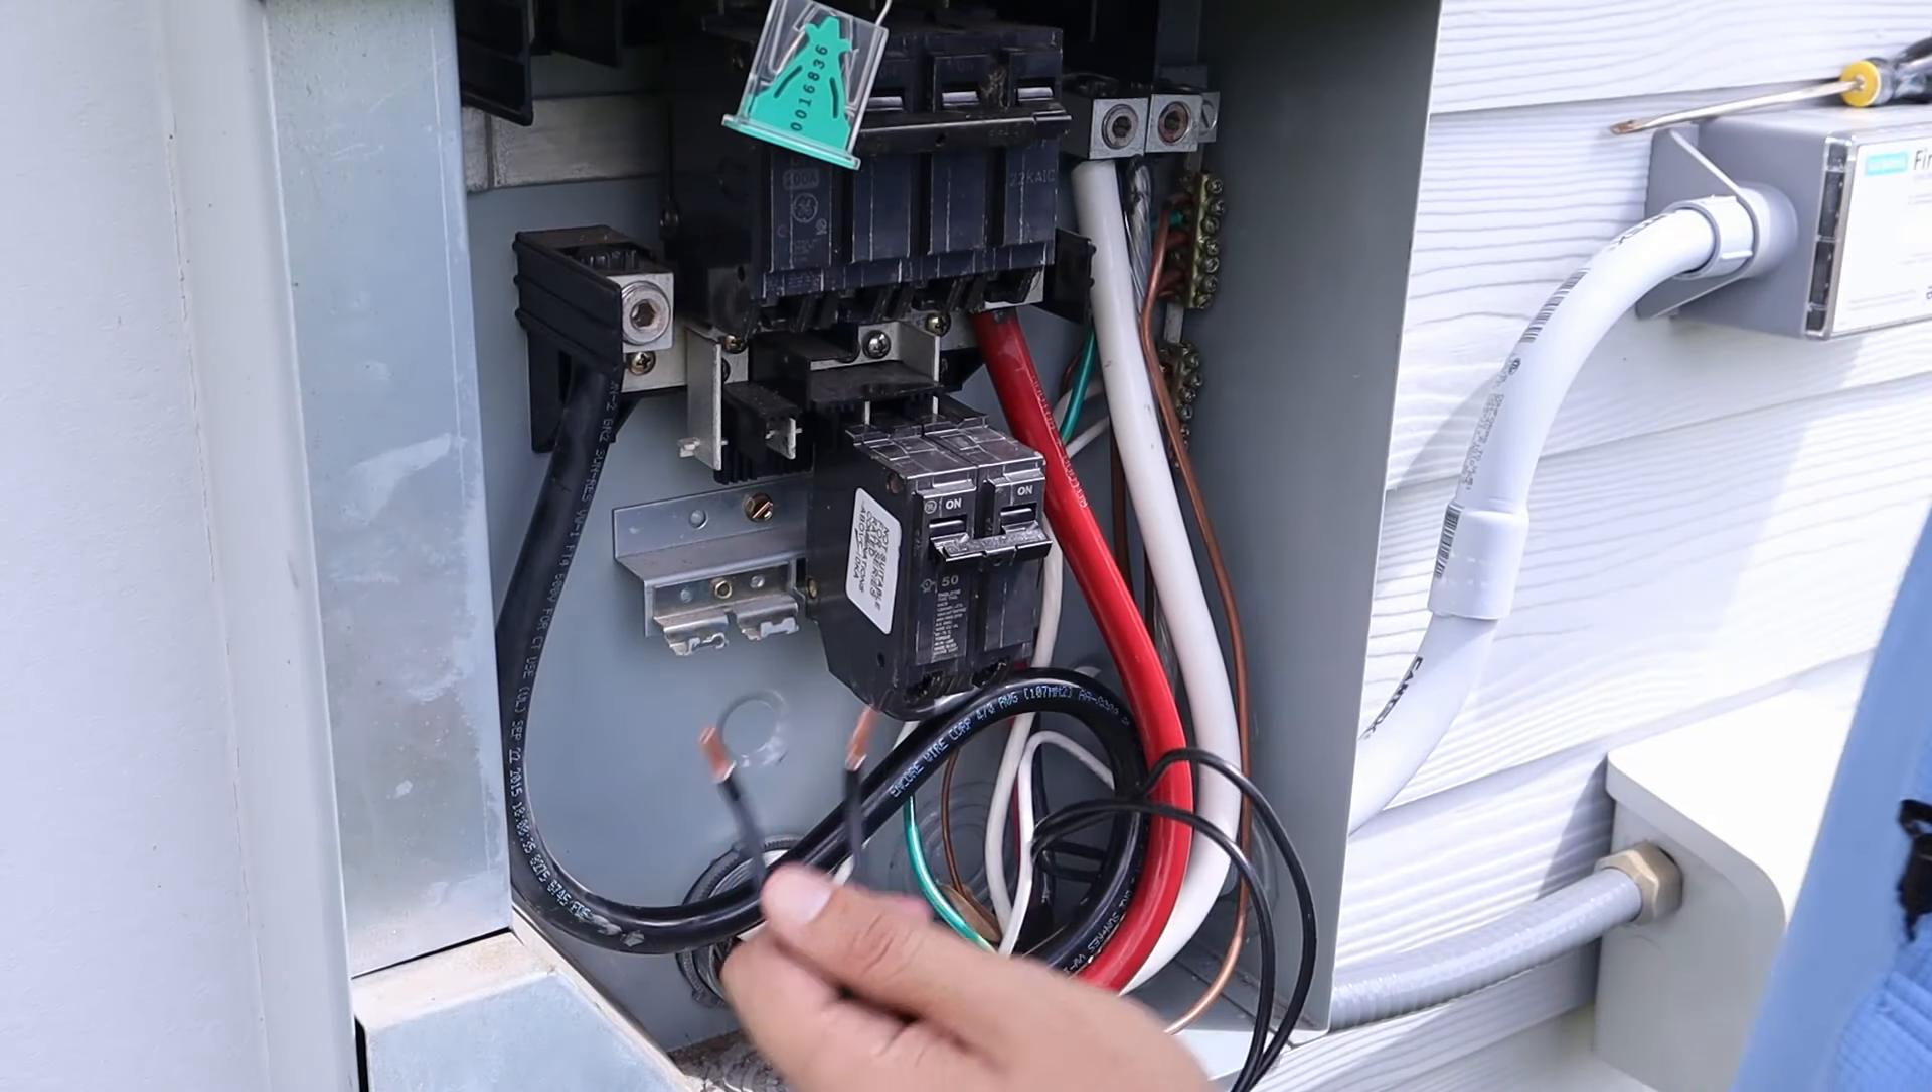All right so now all we've got left are these two black wires.